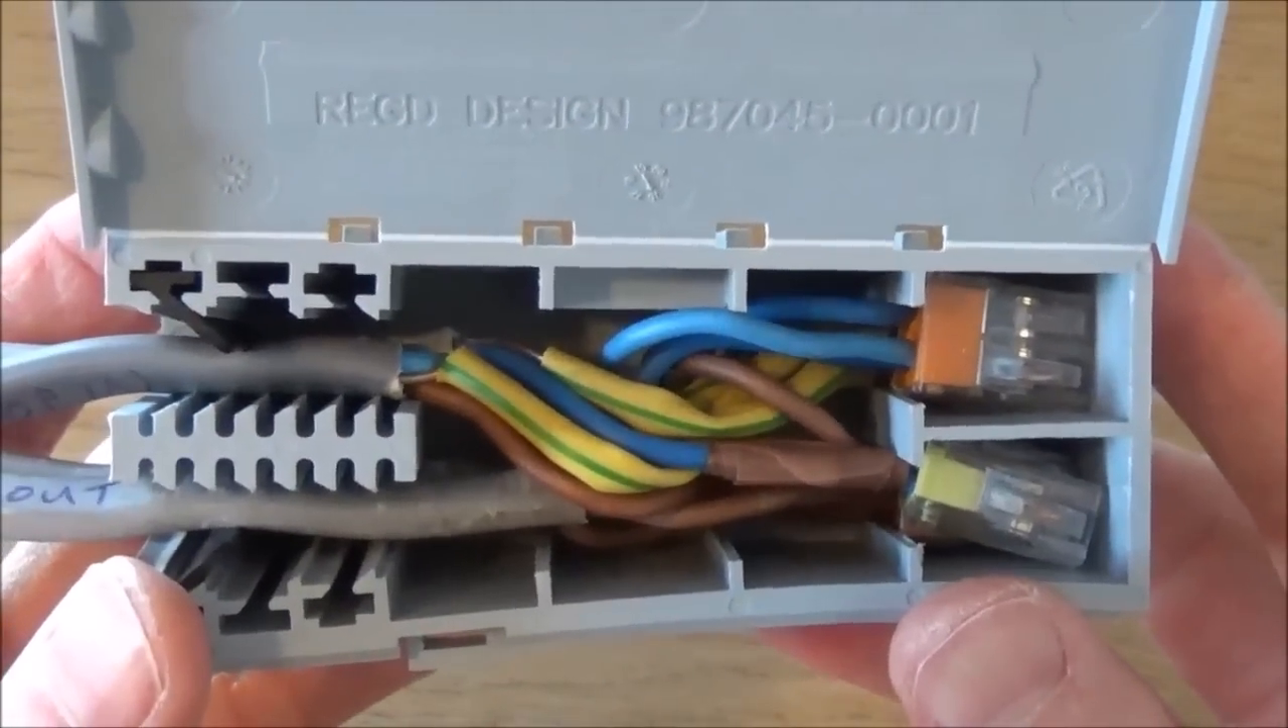And there's all your cable and connectors securely fastened into the Wago box.